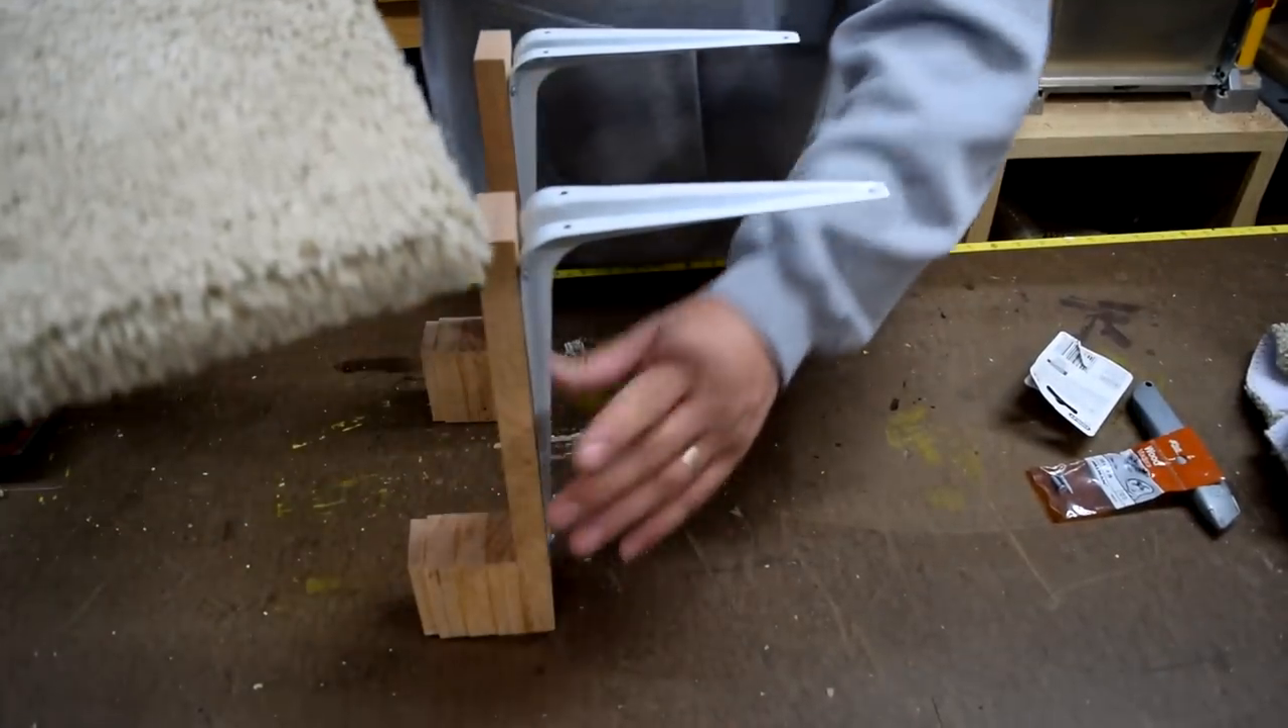Okay so I've got my angle brackets on both of my legs right here.